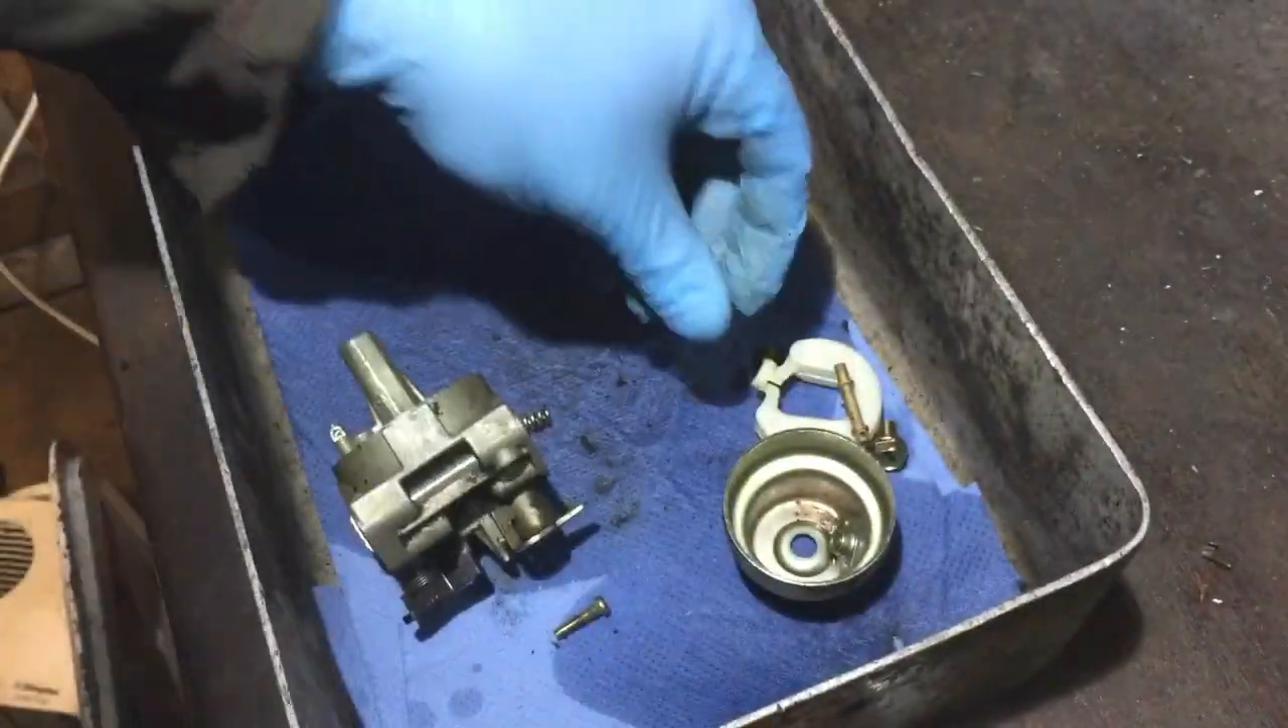So now that is the carb stripped down.